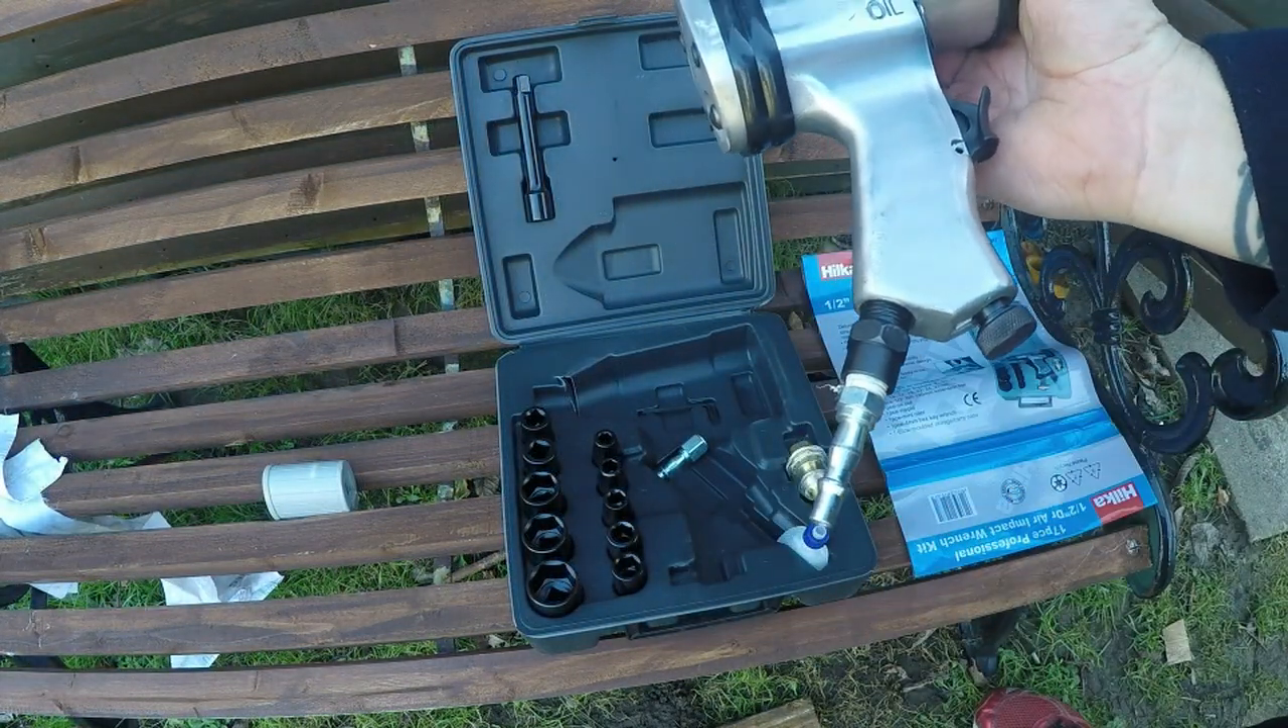Right so all I've done so far literally is just put a connection on the bottom of the gun.